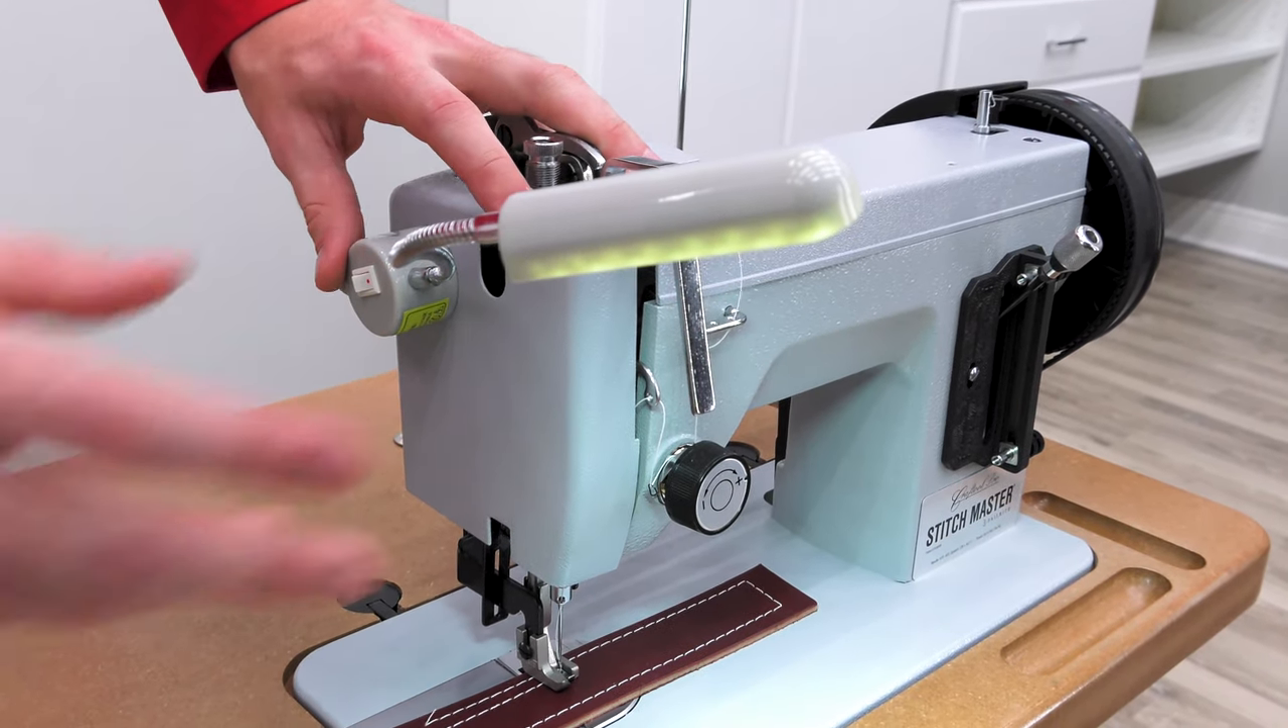Now the magnetic LED light has been installed and it's ready for use.